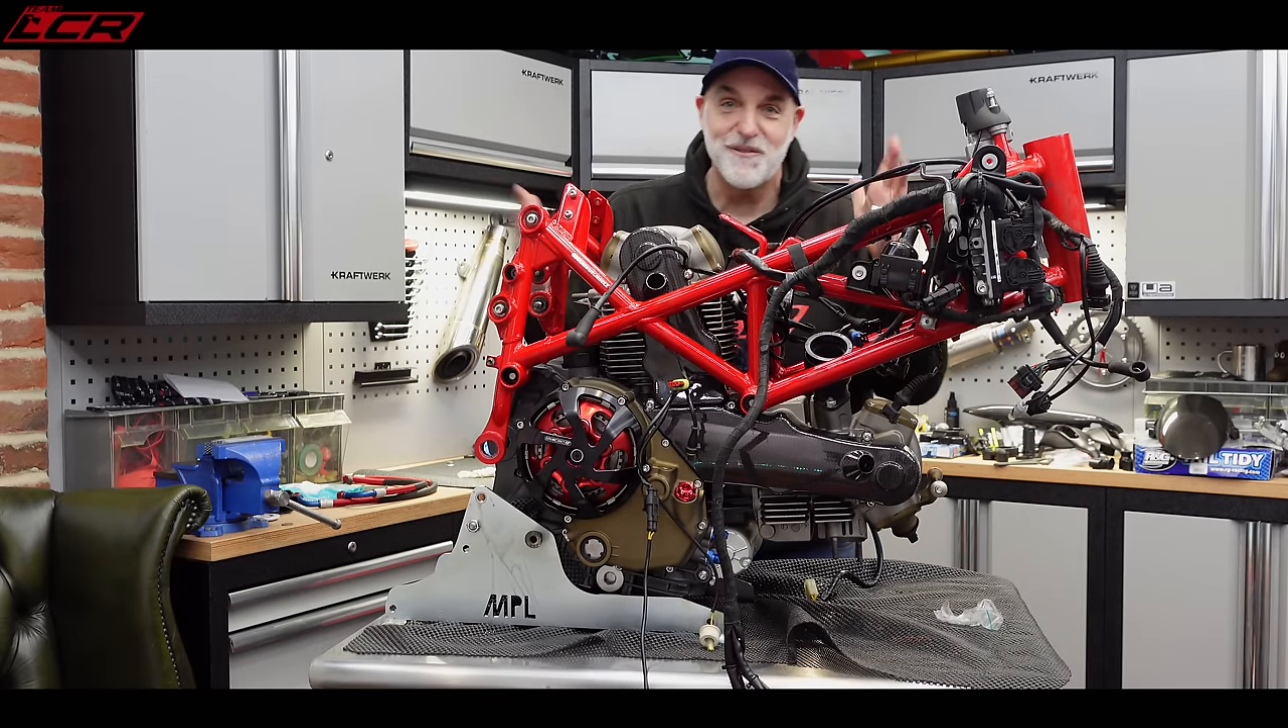We have the frame back on the engine for the first time in three, I'm going to say three years, two and a half years.